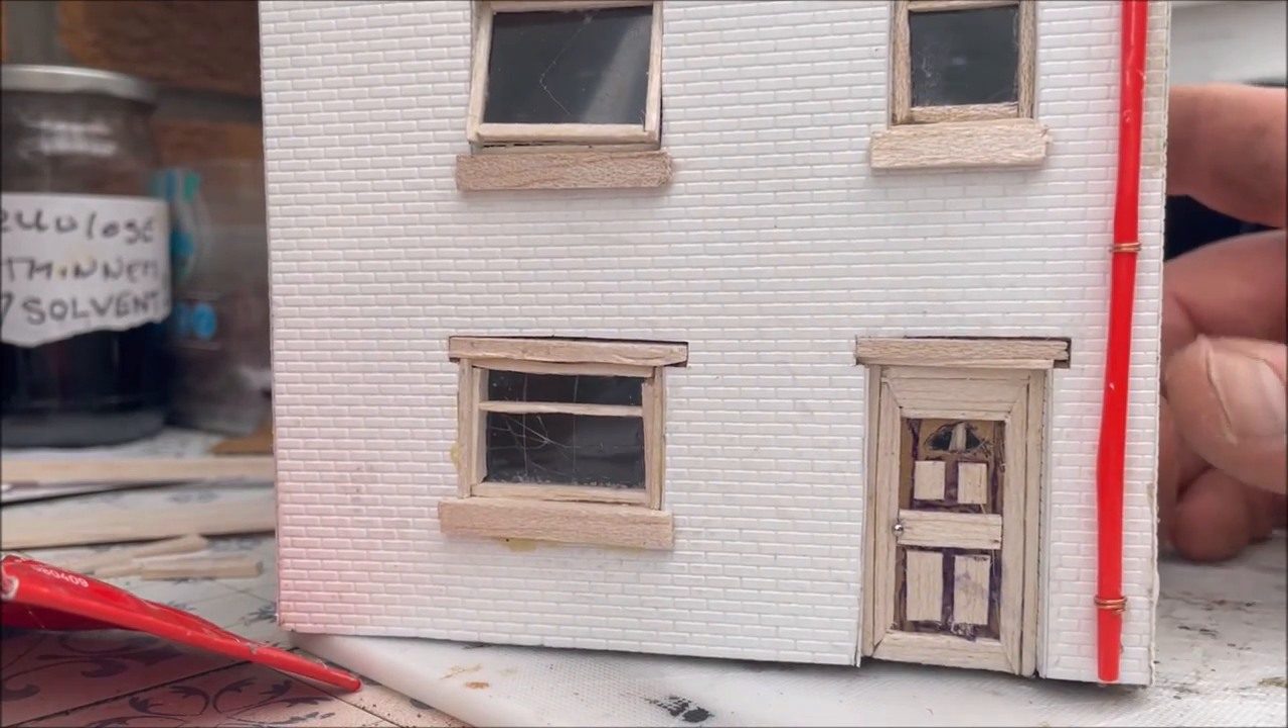It's a nice panel door and it just fits in there just nice.